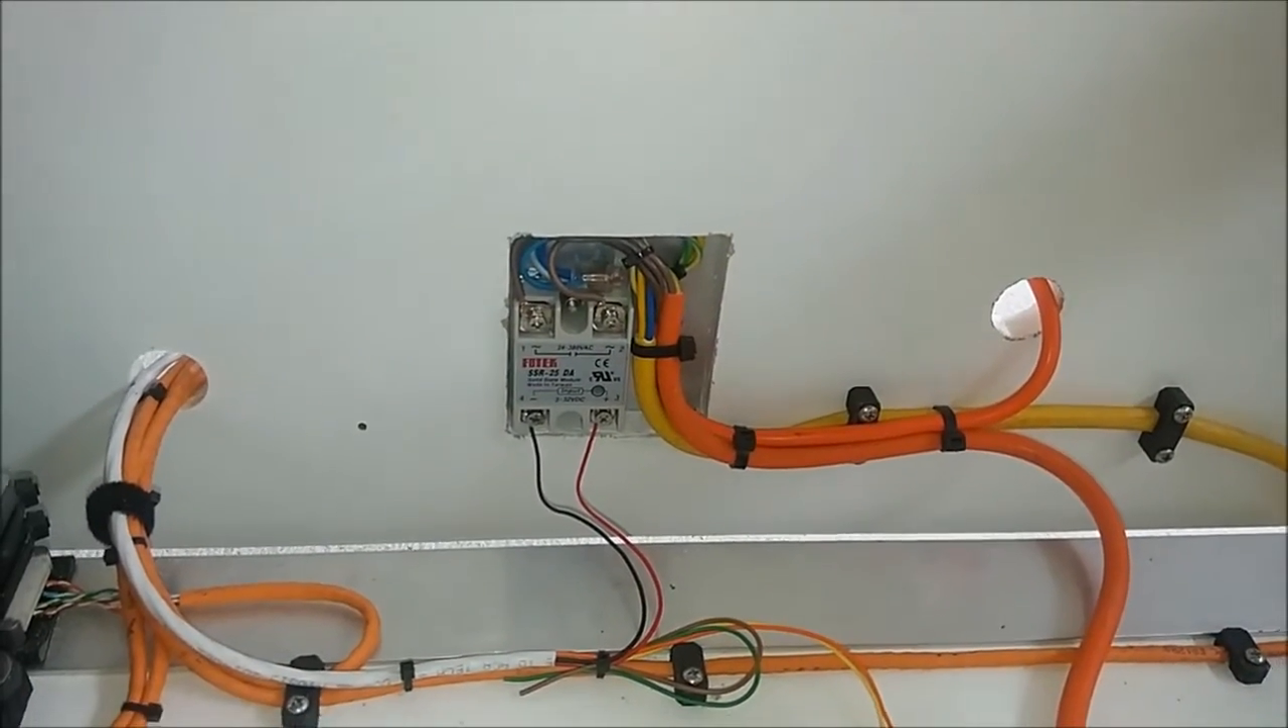I just thought I'd show you the Solid State Relay Module just before I put the cover on.